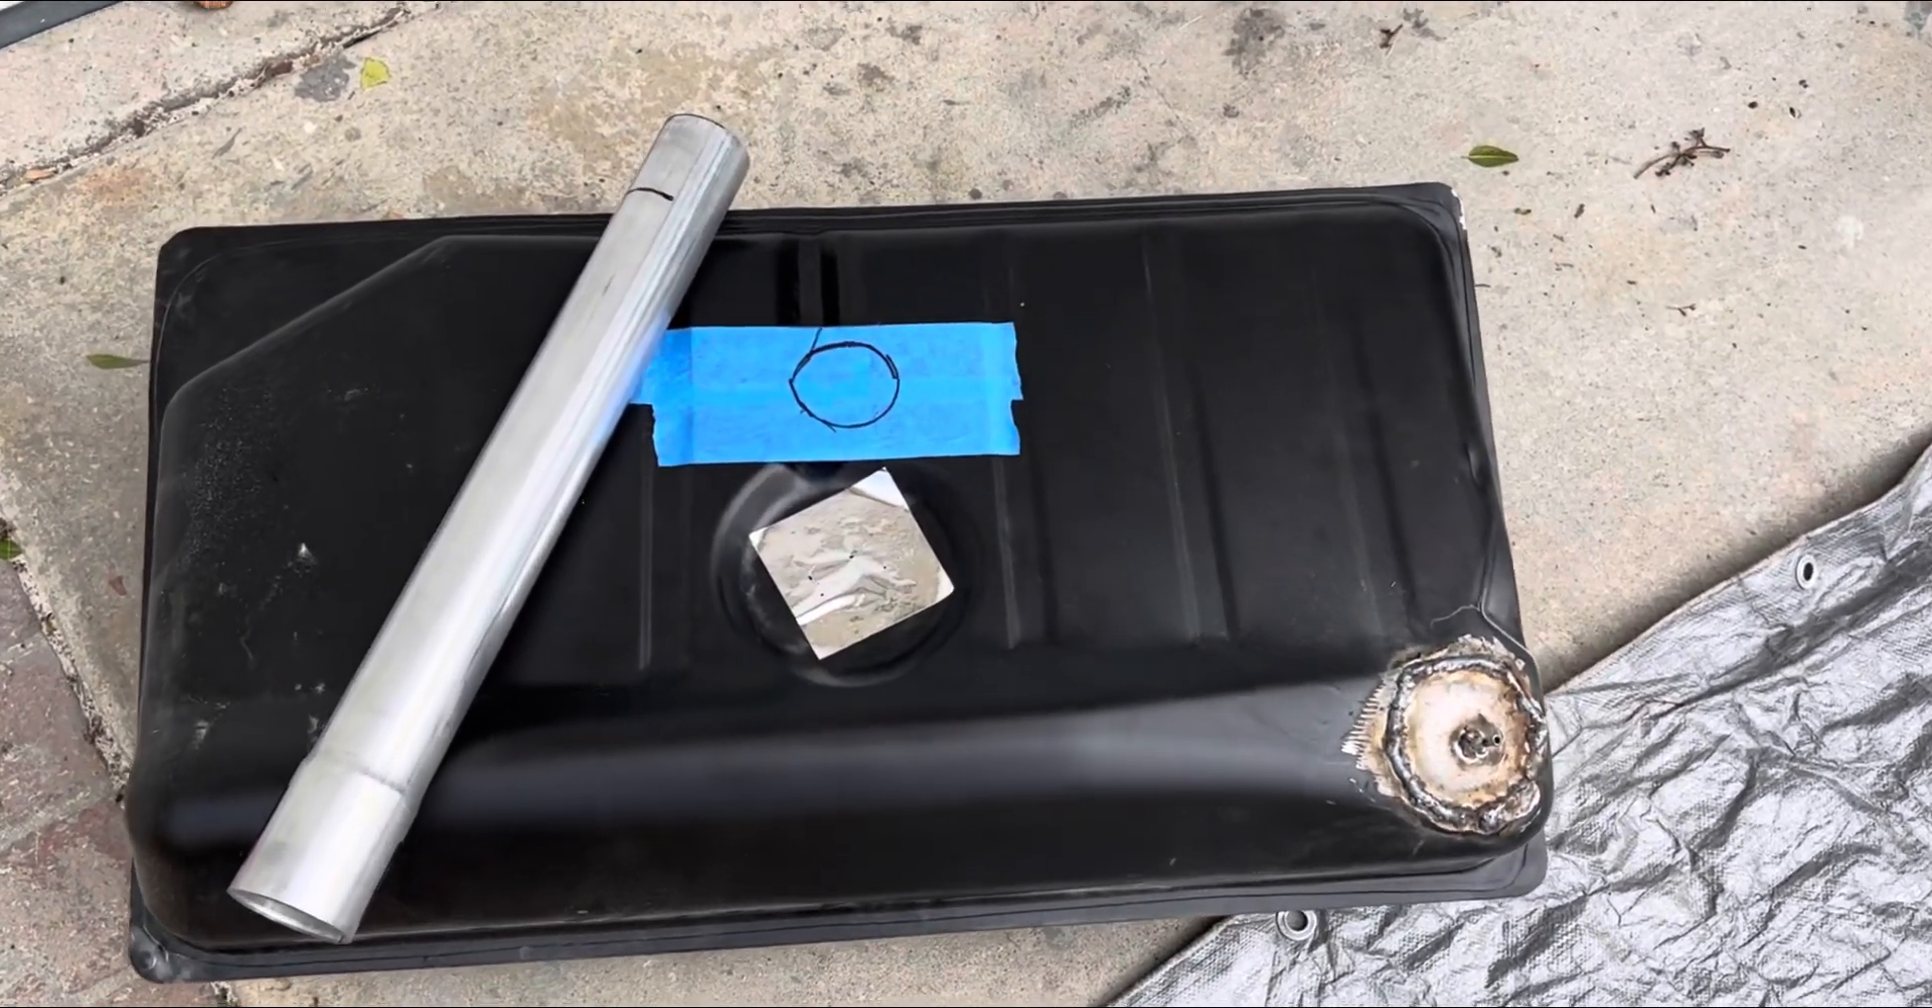The fuel tank is out of the lime green Meyers Manx and we're getting ready to do a little surgery on it.